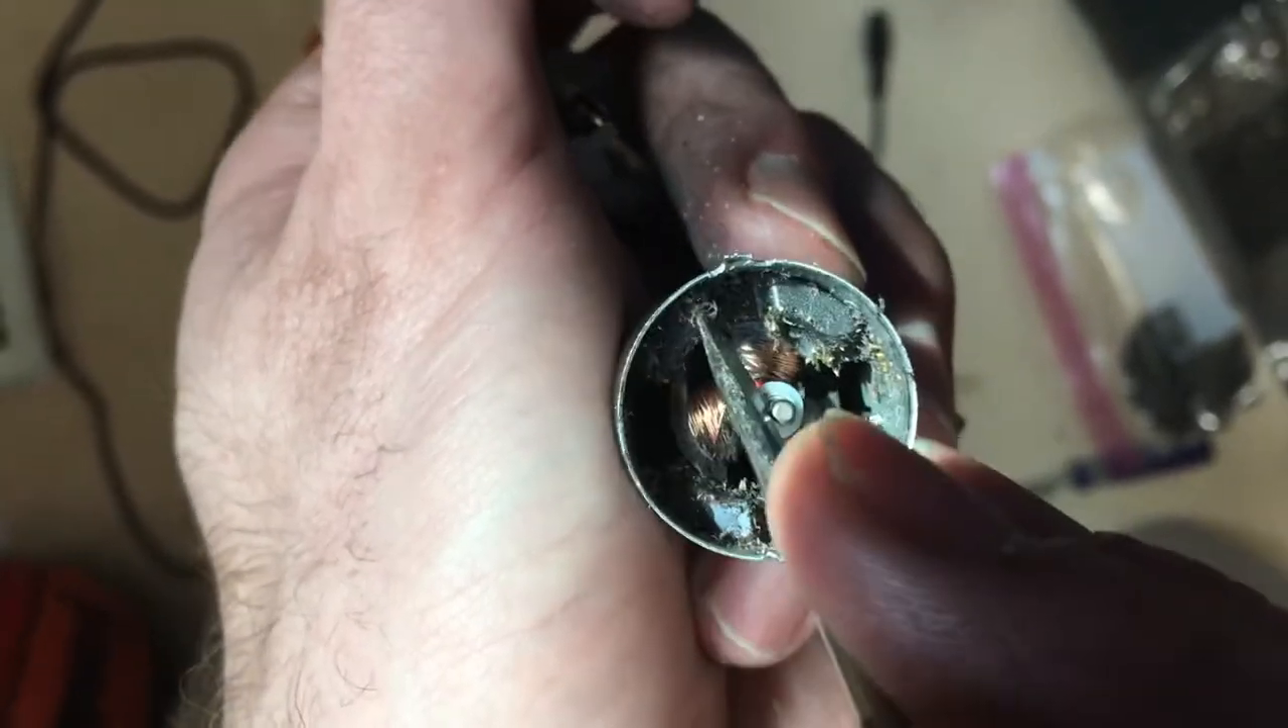Okay, now that I've got the cover off, we can look inside of this.